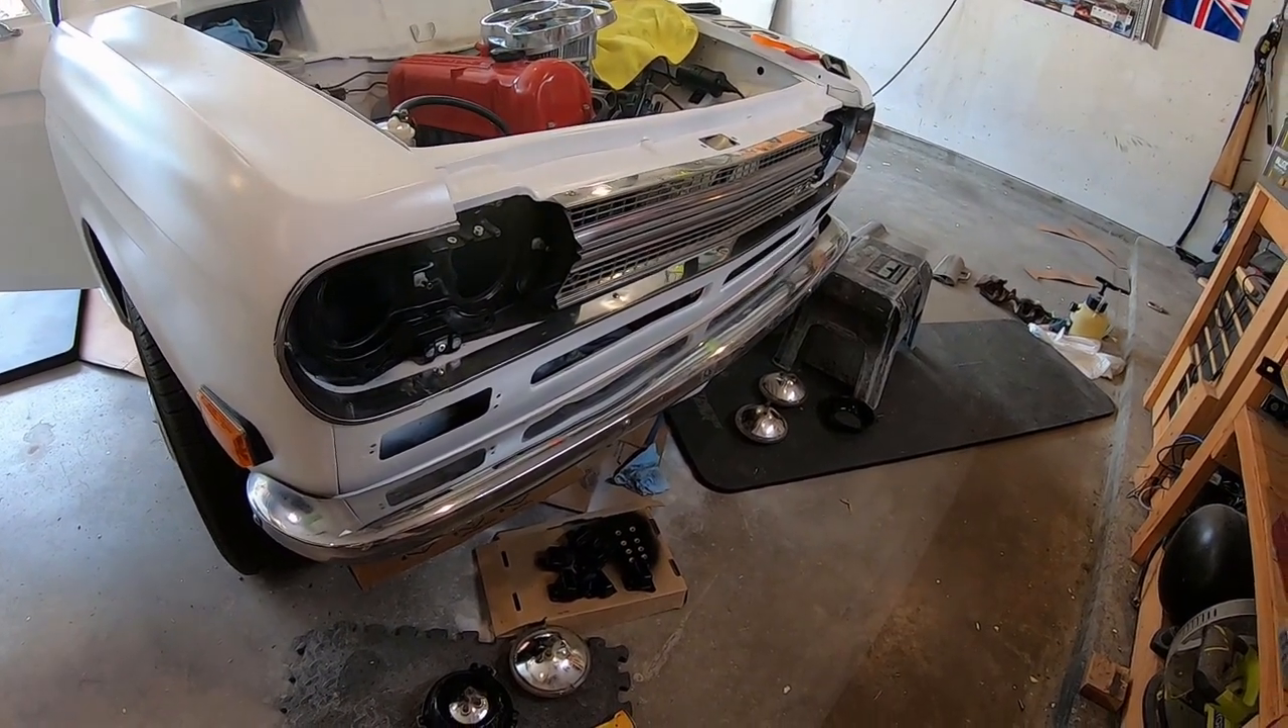I just put the bumper on.